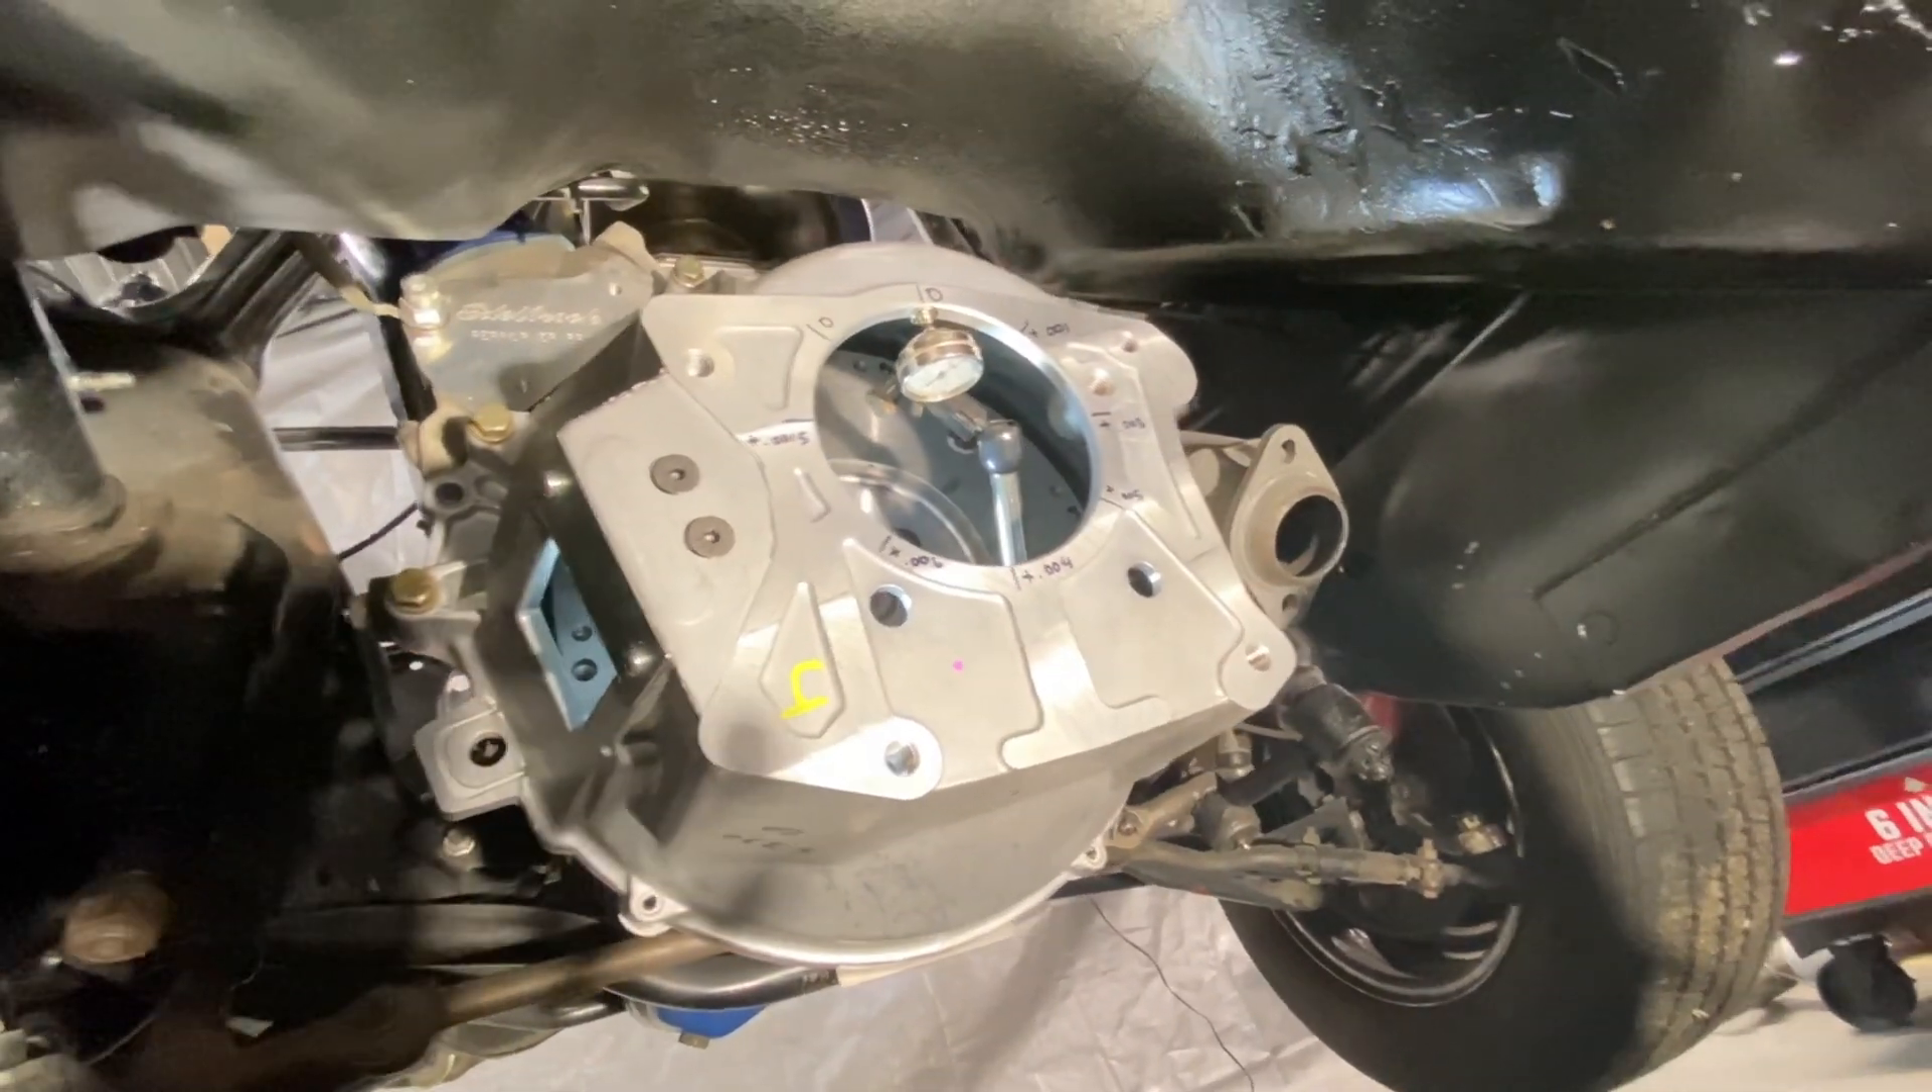Right now I got the bell housing on and I got it torqued down I got all the bolts in.